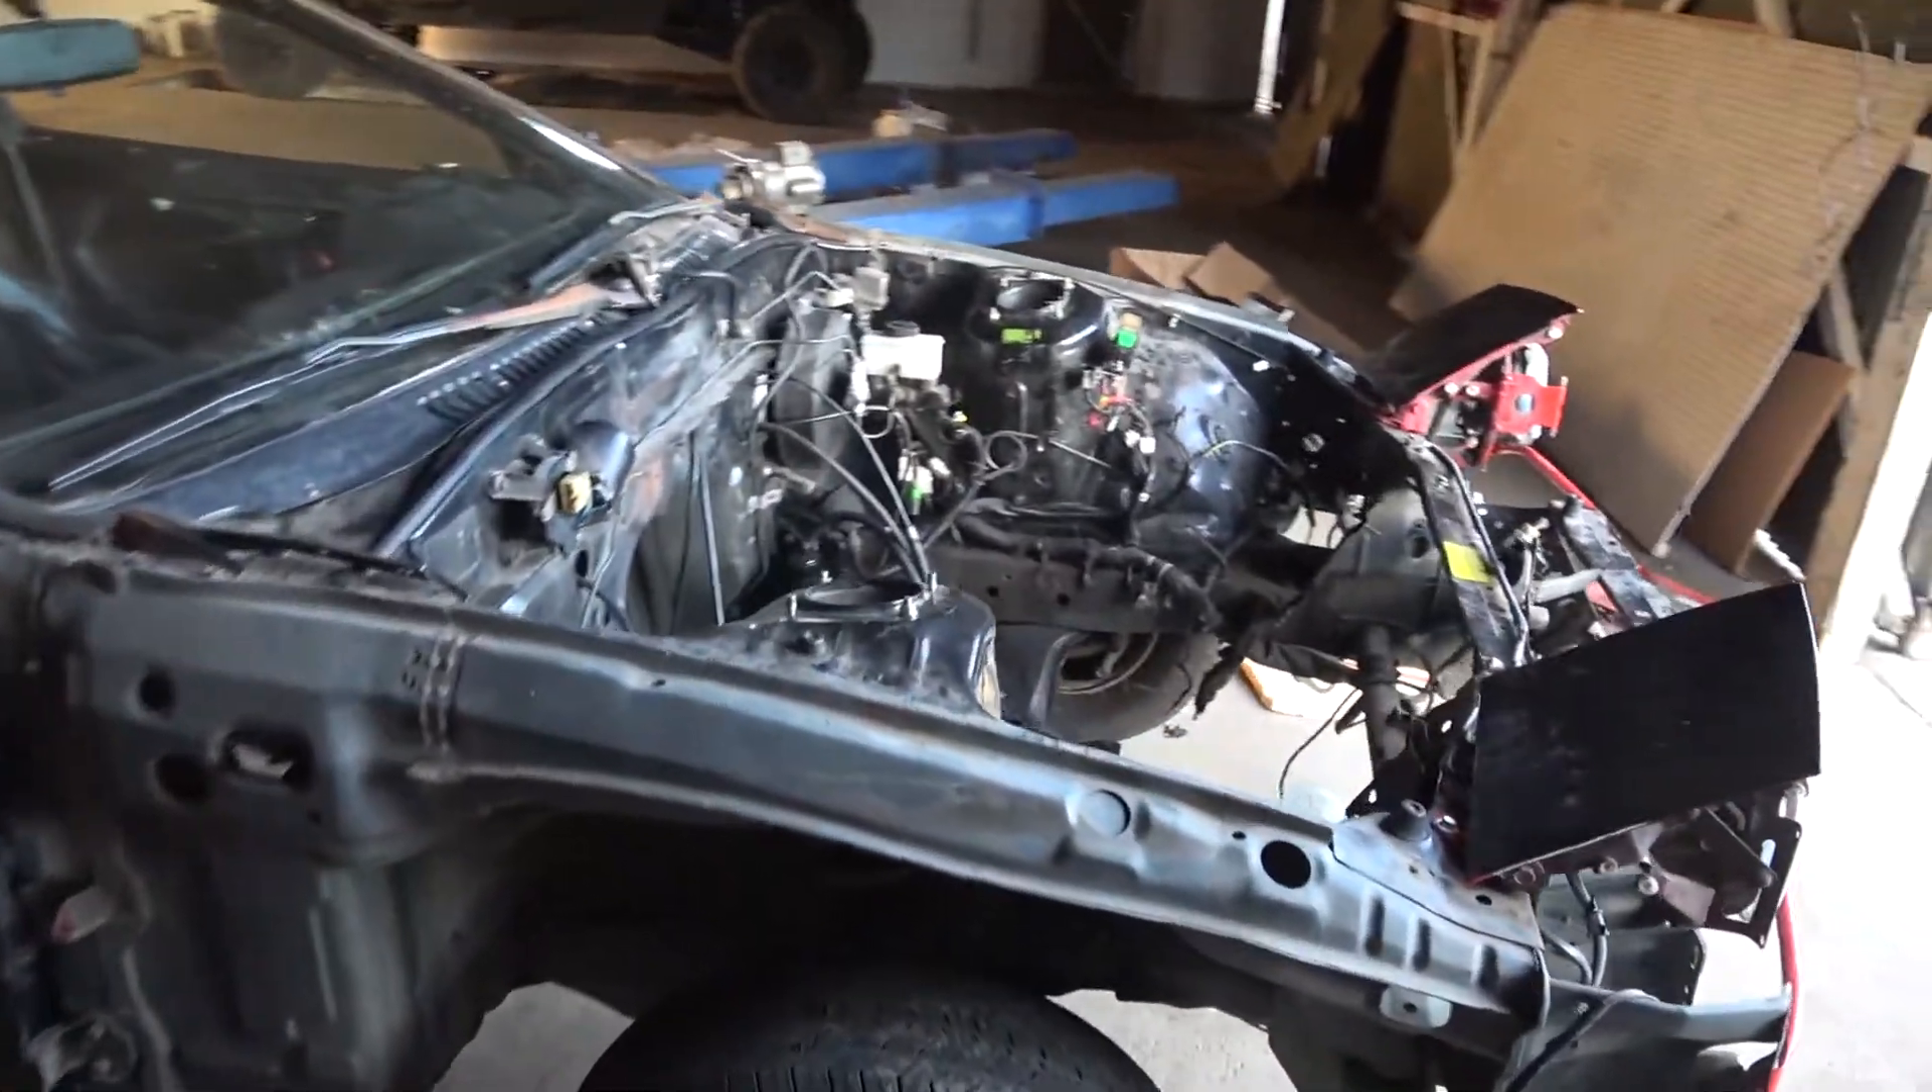So right here as you can see this is a rolling chassis and you know no engine or drivetrain or anything.